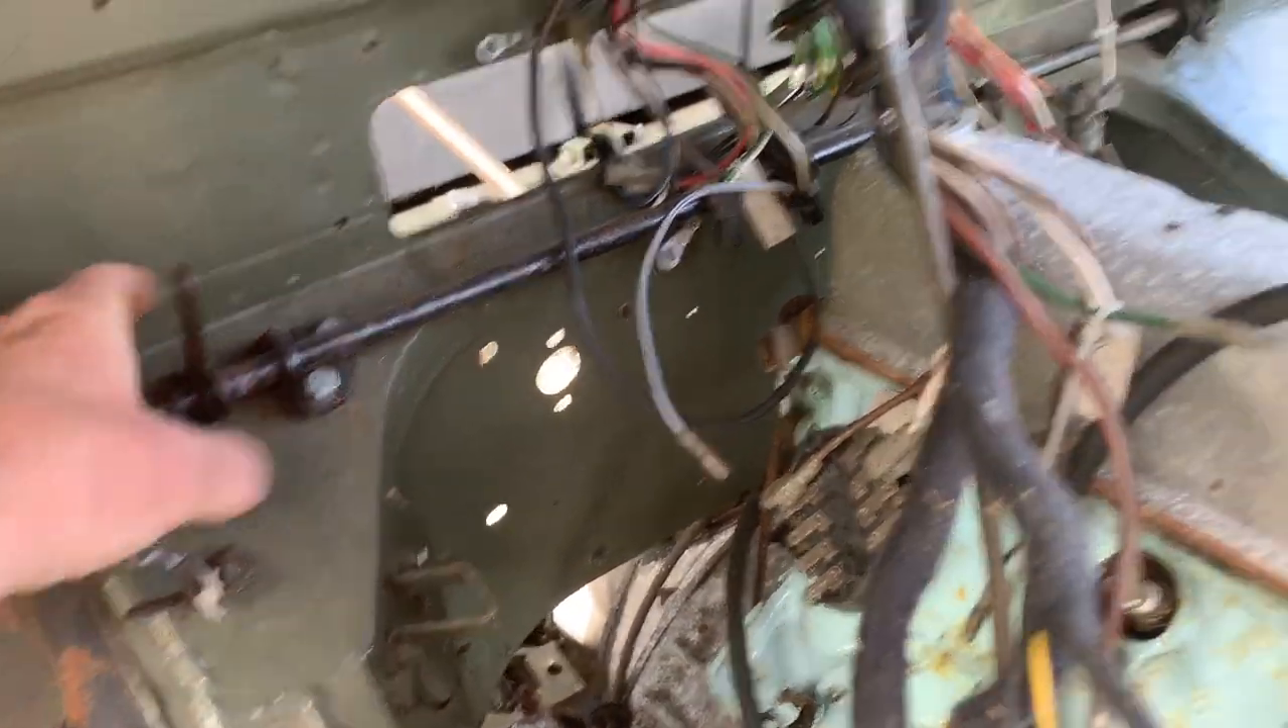I'll be able to get into everything here. The only thing left still to take off from this side is this accelerator linkage here.